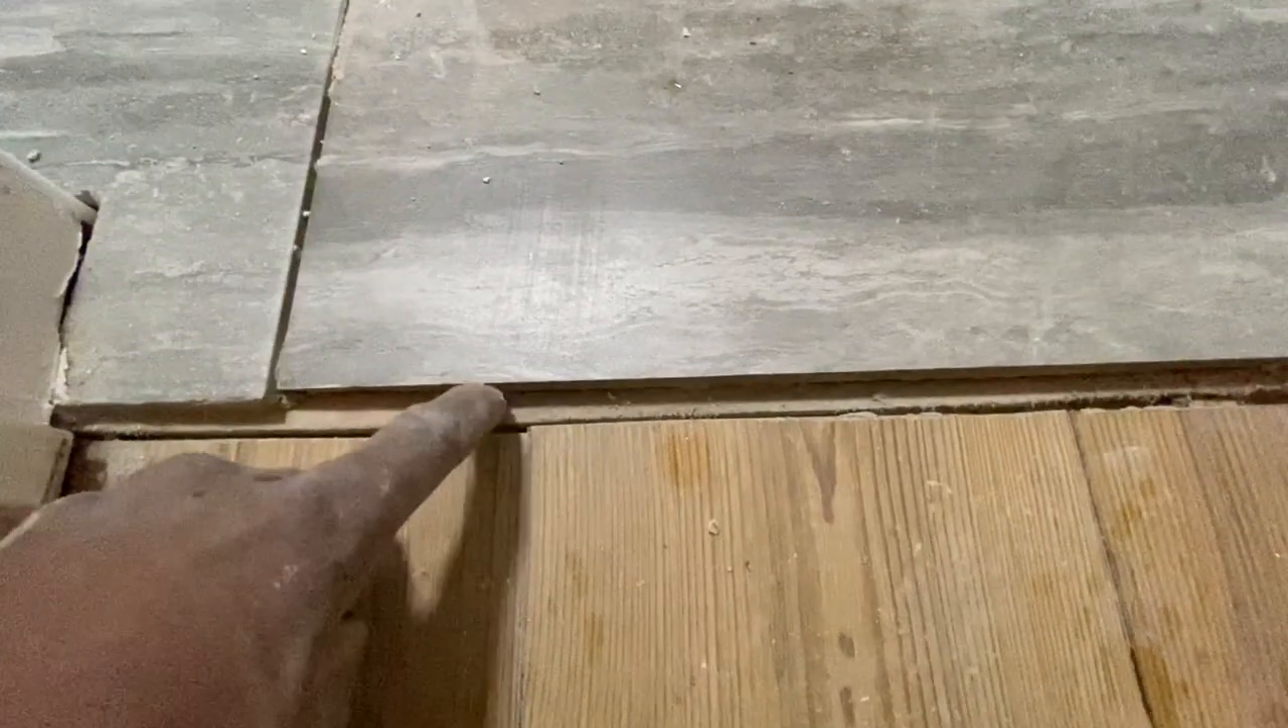Day four so we've put new plywoods down and see a little bit of plywood here and then obviously we've tiled the floor.